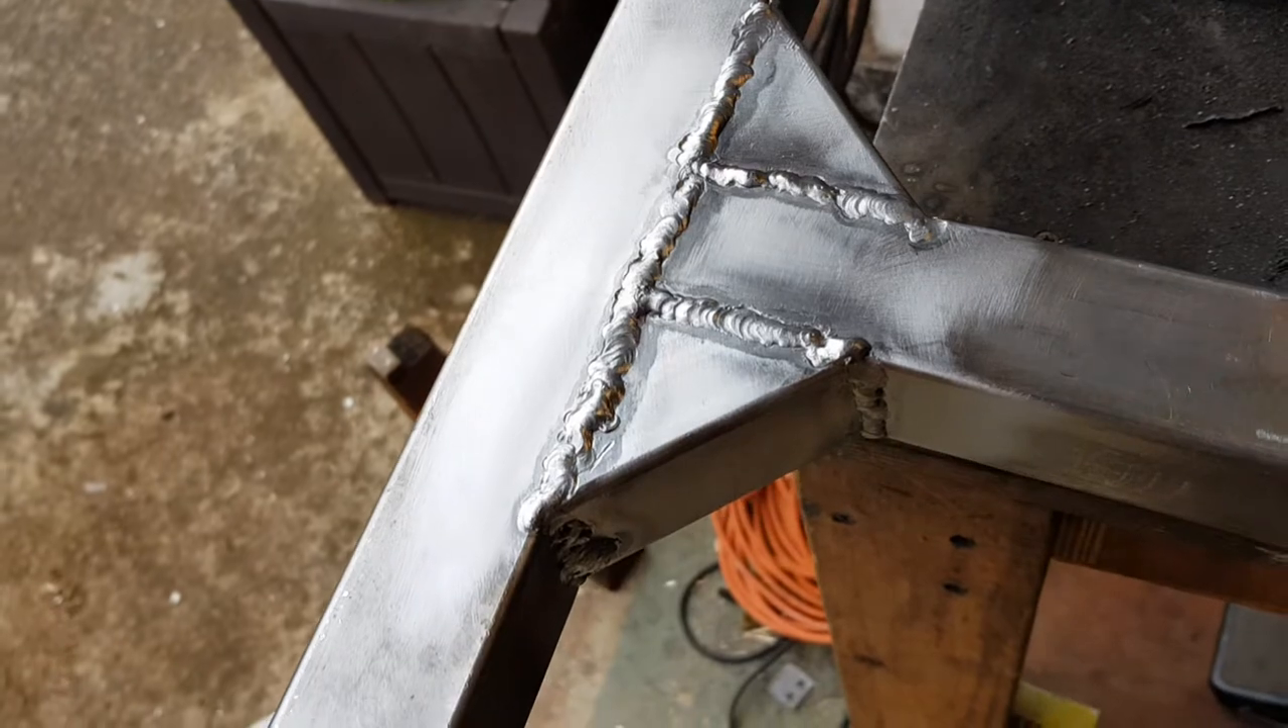So this afternoon I cut some gussets tacked them in place and then welded it up fully again not the prettiest of welding but I think it's going to be exceptionally strong.